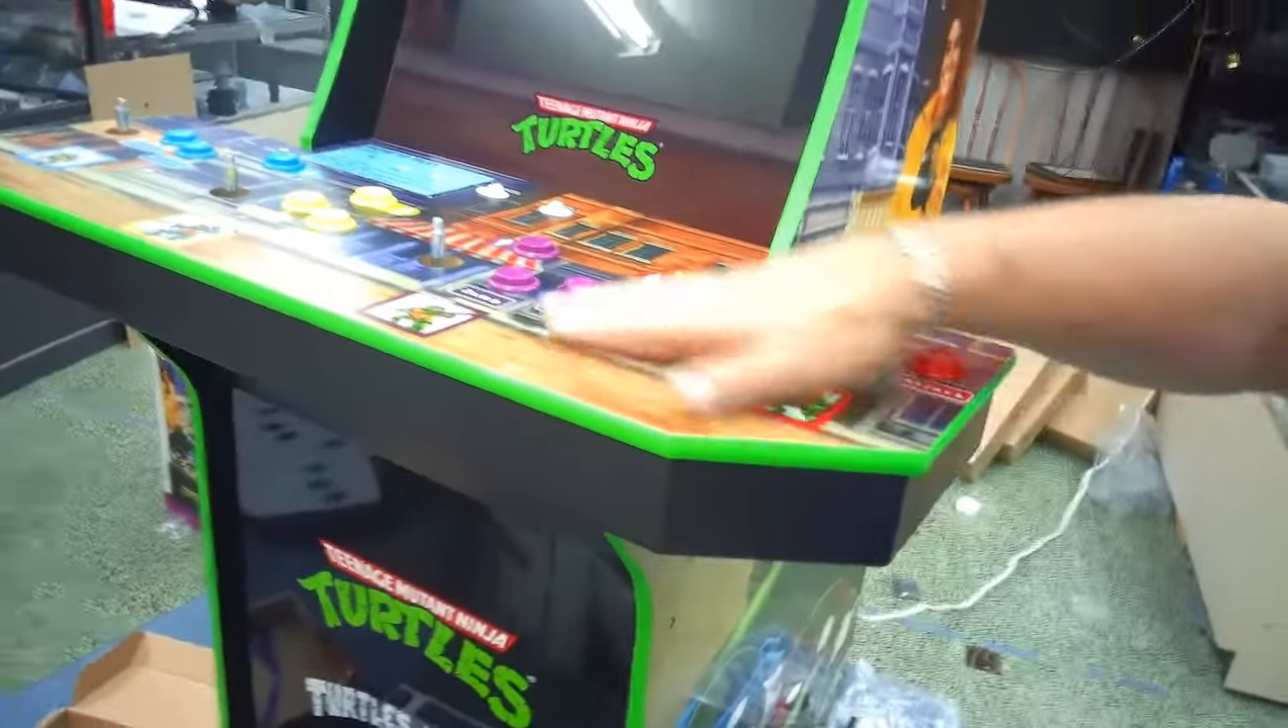So, as you can see, what we've got is we've got the console is actually mounted now.